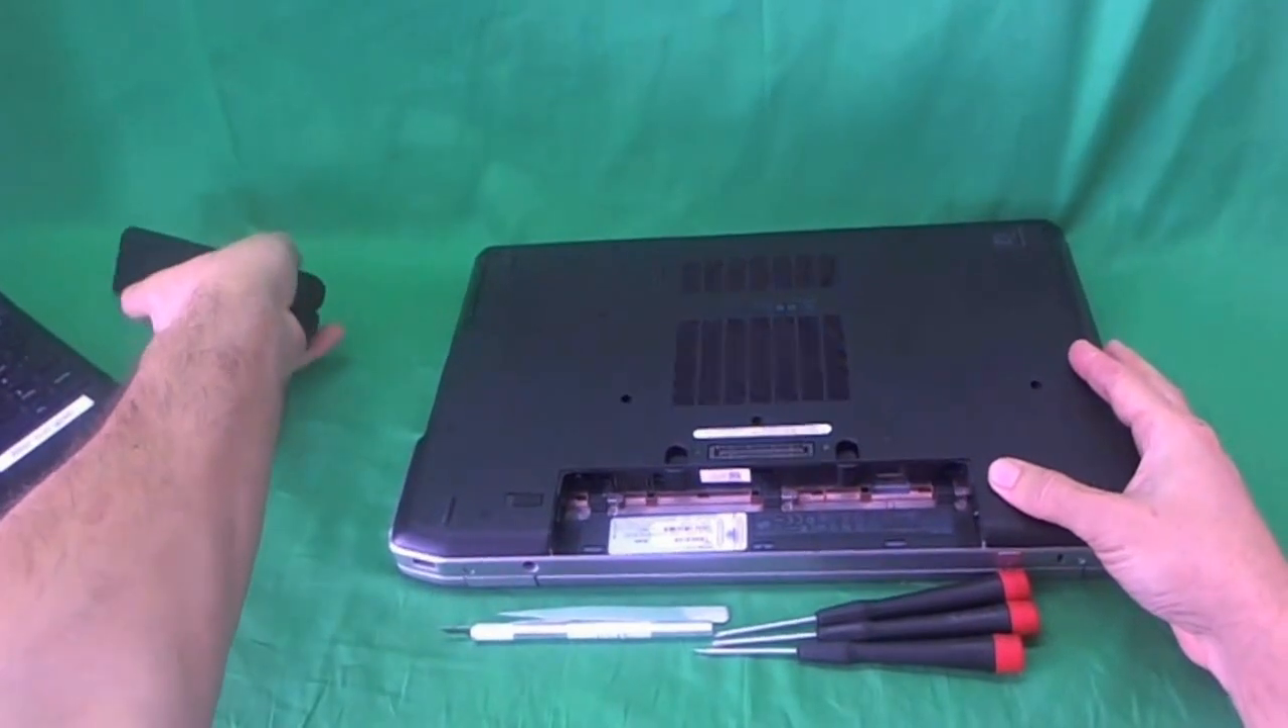Now that the battery is out, the laptop is safe to work with.